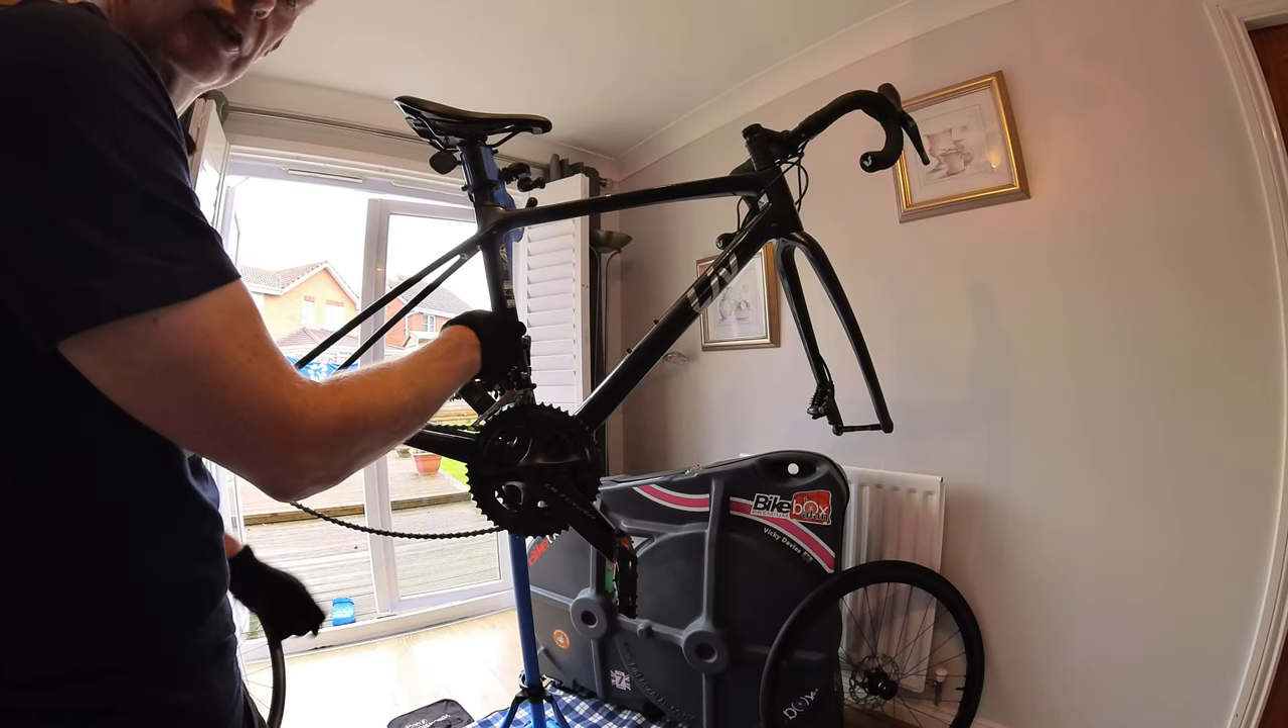So here we have the frame with both front and rear wheel removed and you'll notice no bike bottle cages.